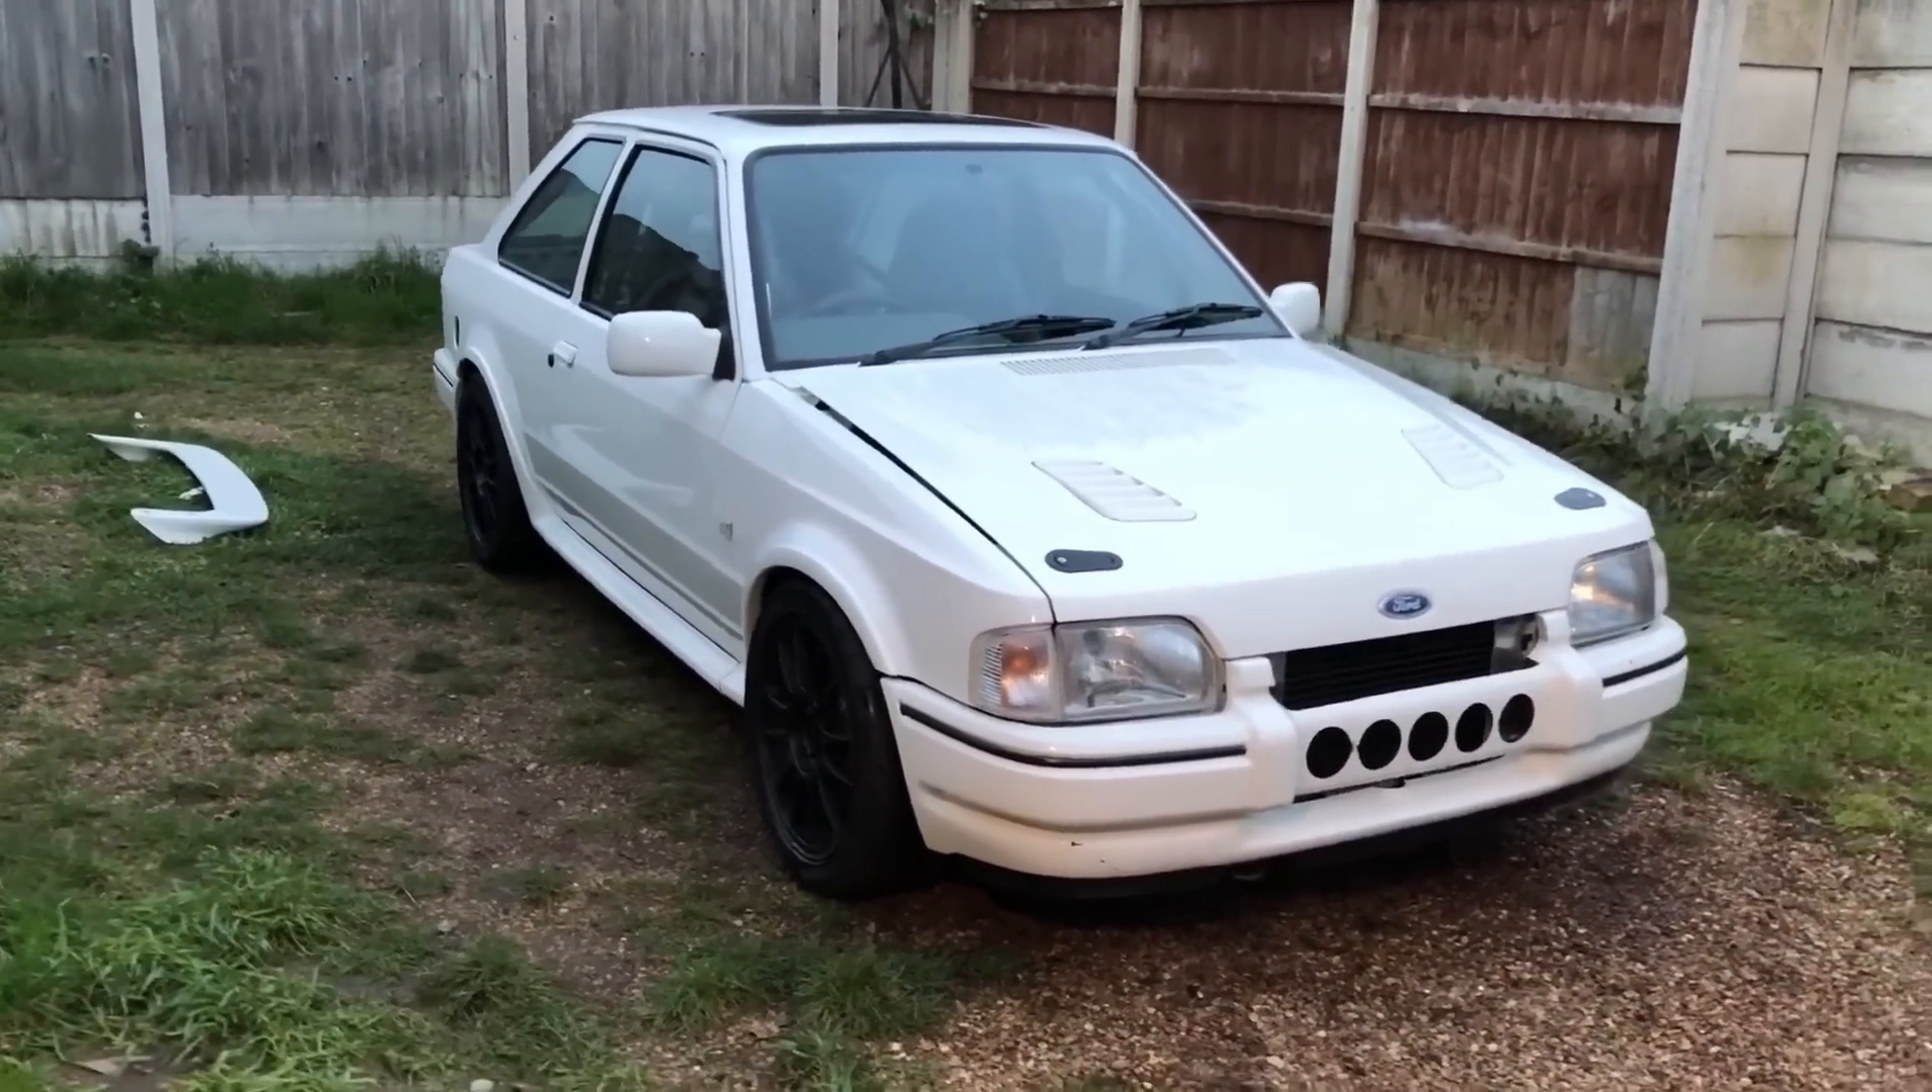So that's the car finished just got to put the spoiler back on.